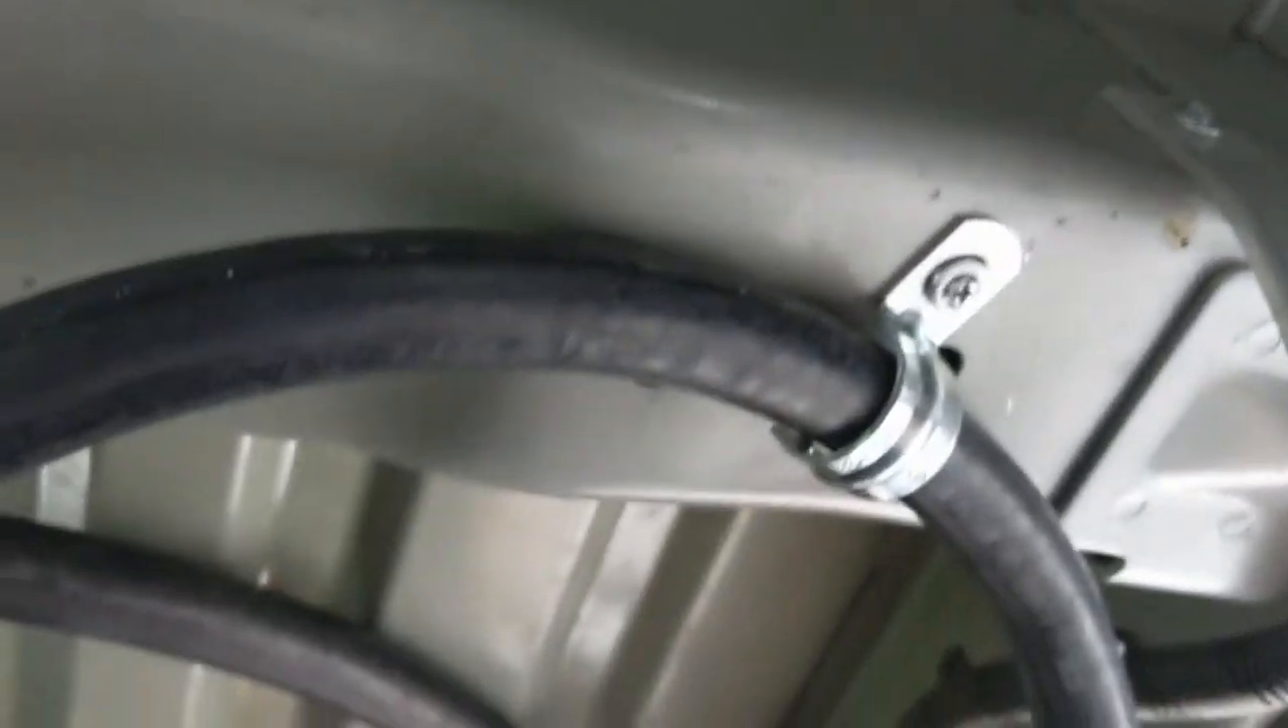But you can see here I've got the tubes hooked in. They kind of go upward and I've got some hose clamps here.